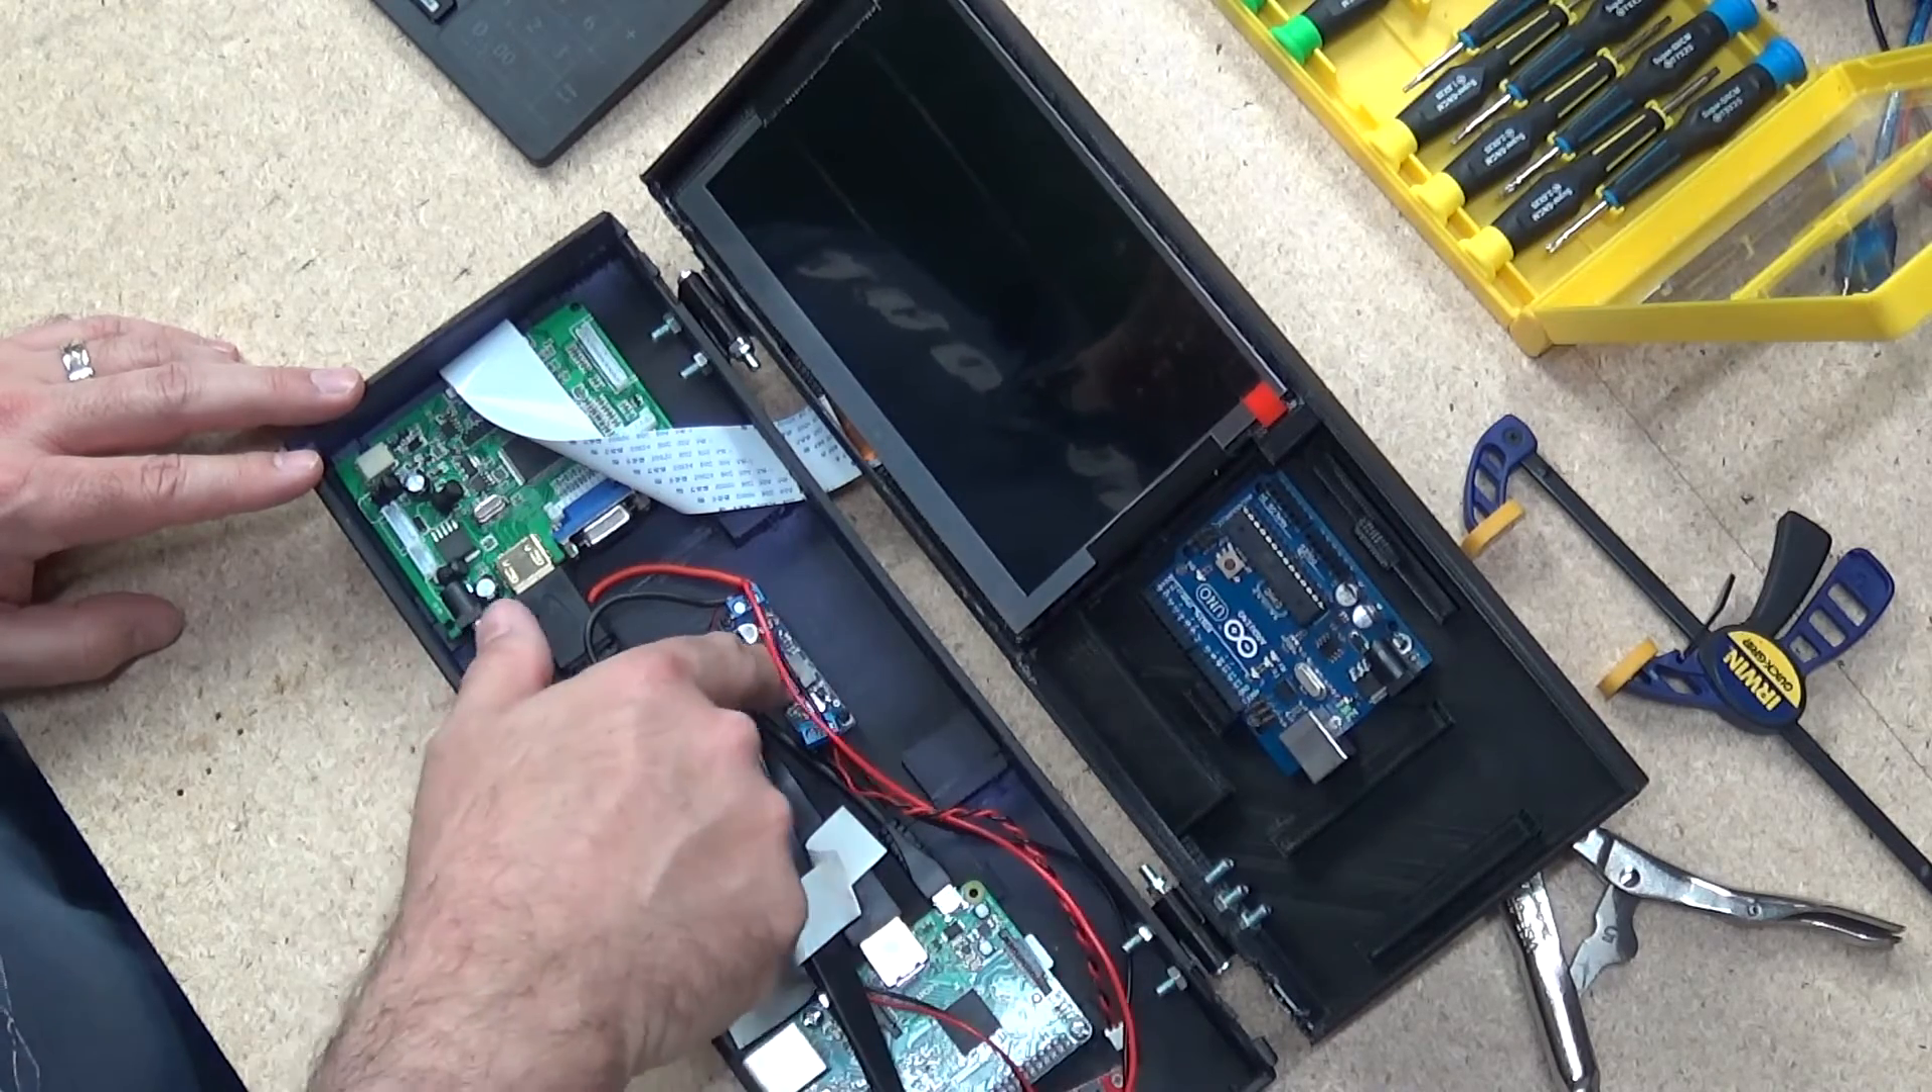I've ended up putting the driver board in the bottom part of the case.